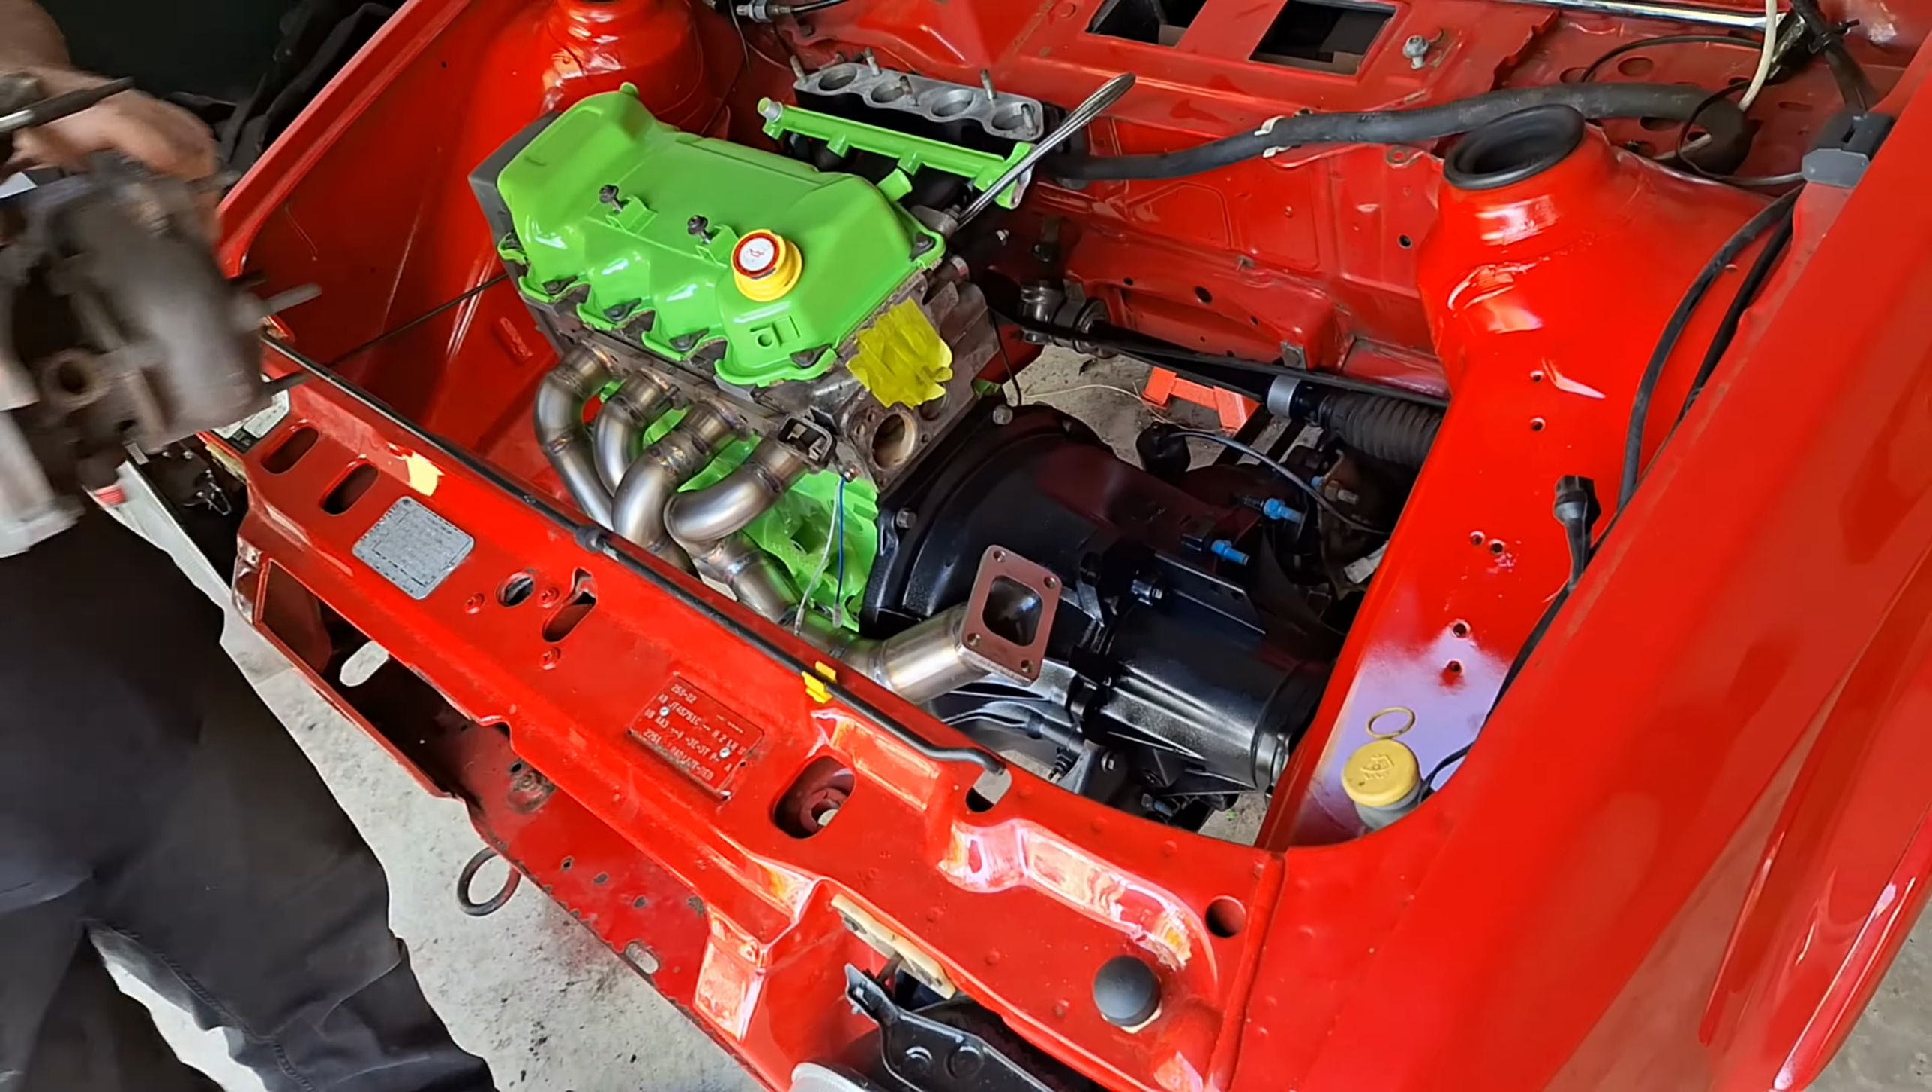There you can see the manifold sat on there.